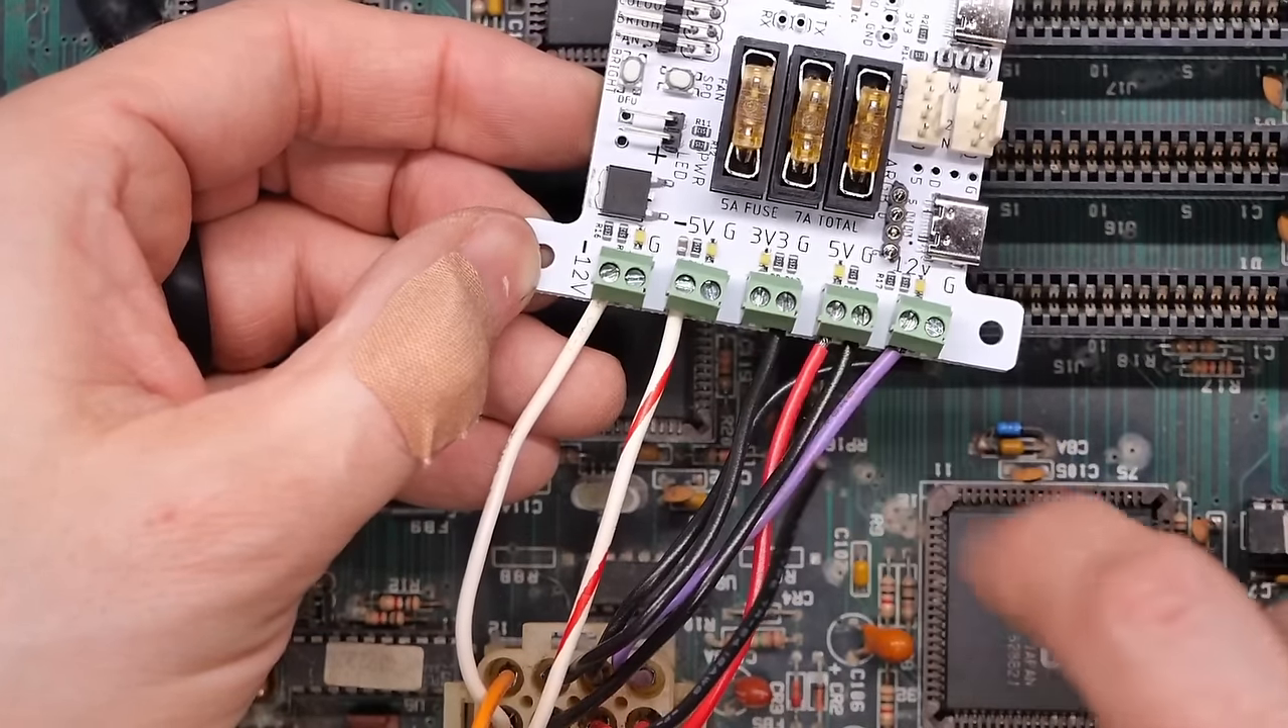All right, we're hooked up. White to minus 12, white with the stripe to minus five.